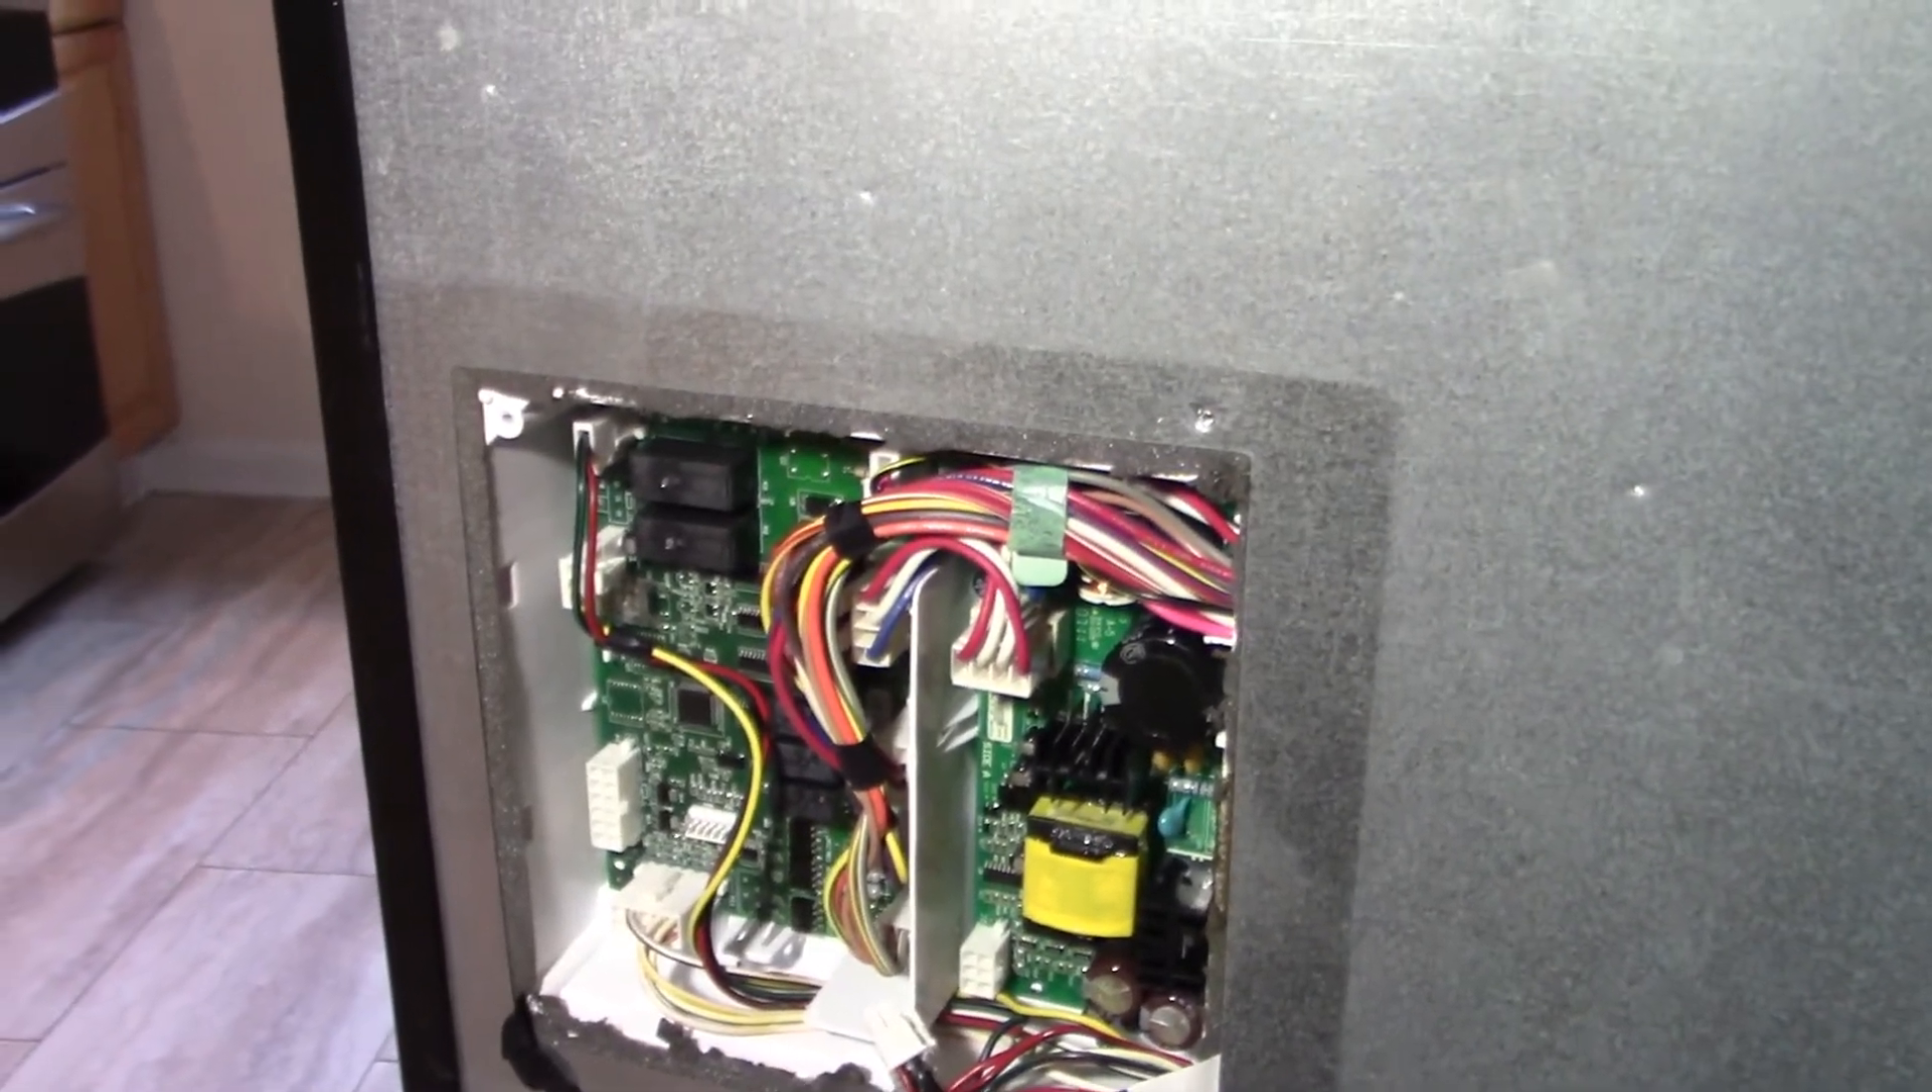Took the cover off of the control panel.